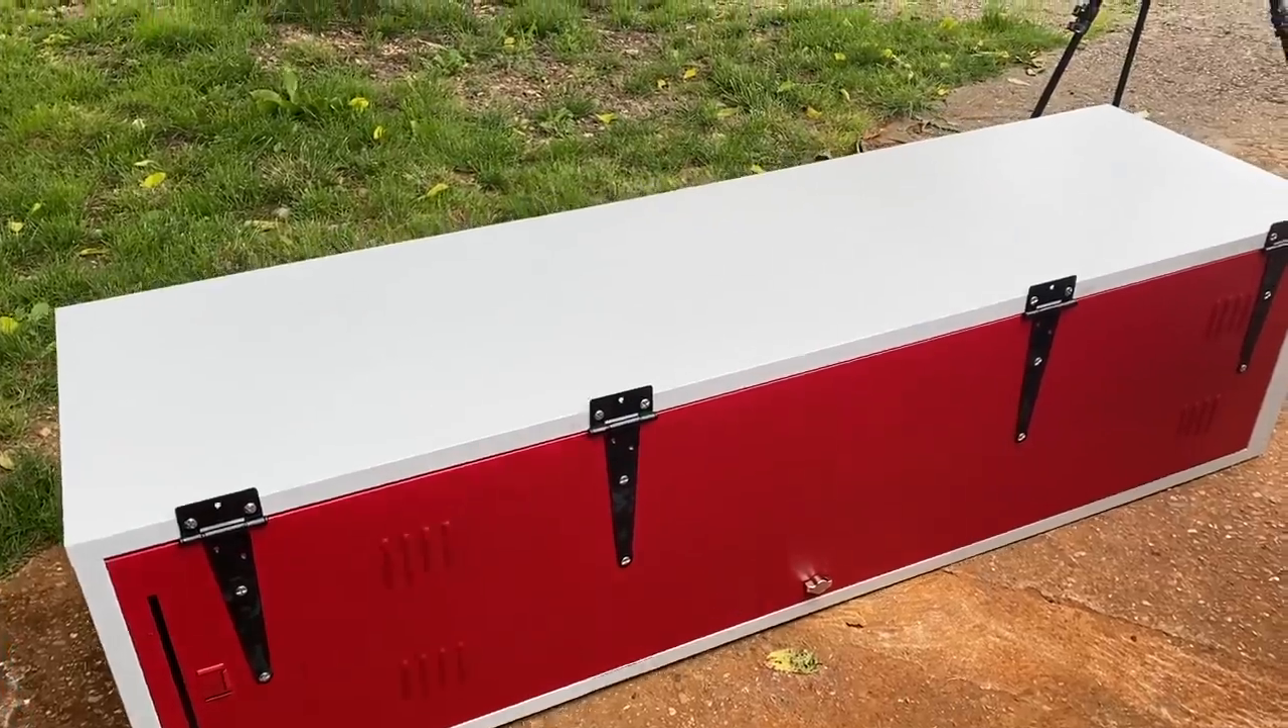Donc ça y est les charnières sont installées, la porte s'ouvre et se ferme nickel.